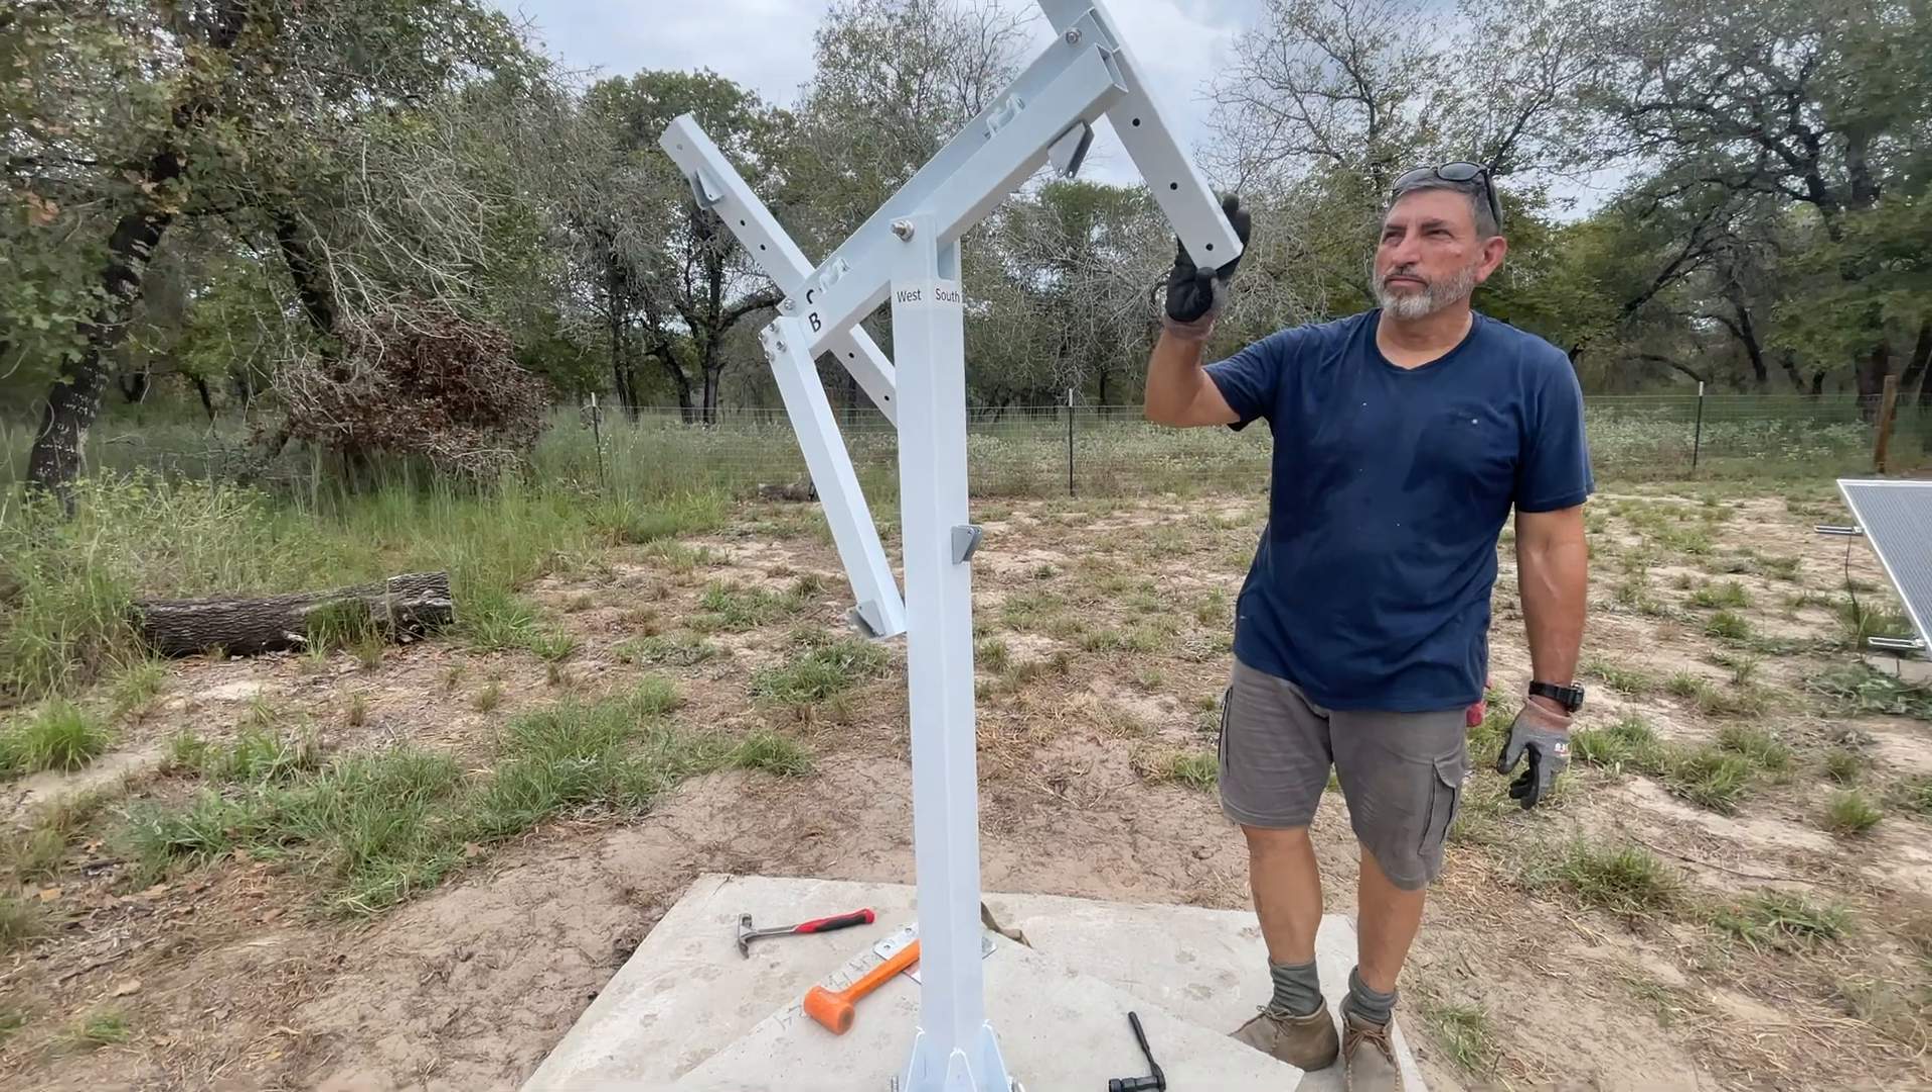So we got our second slab put in here a little bit thicker and now we have the actual tracker system put in so it'll move two ways back and forth and then up and down to track the sun.